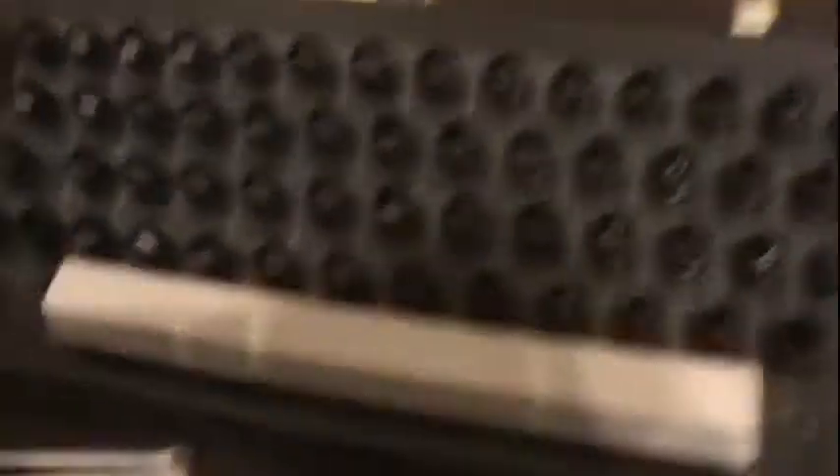Alrighty, I got all the keys off, except for the space bar.